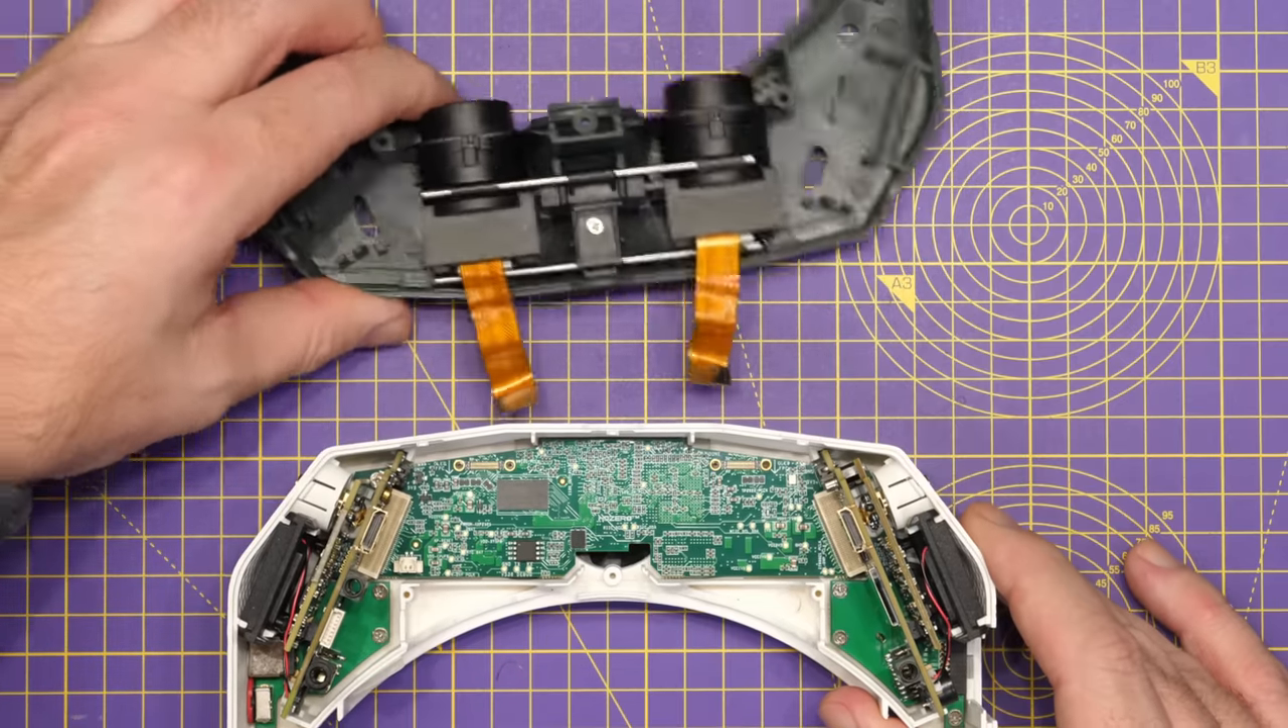So as you can see the ribbon cables have separated nicely and now I'm able to separate the shells completely.